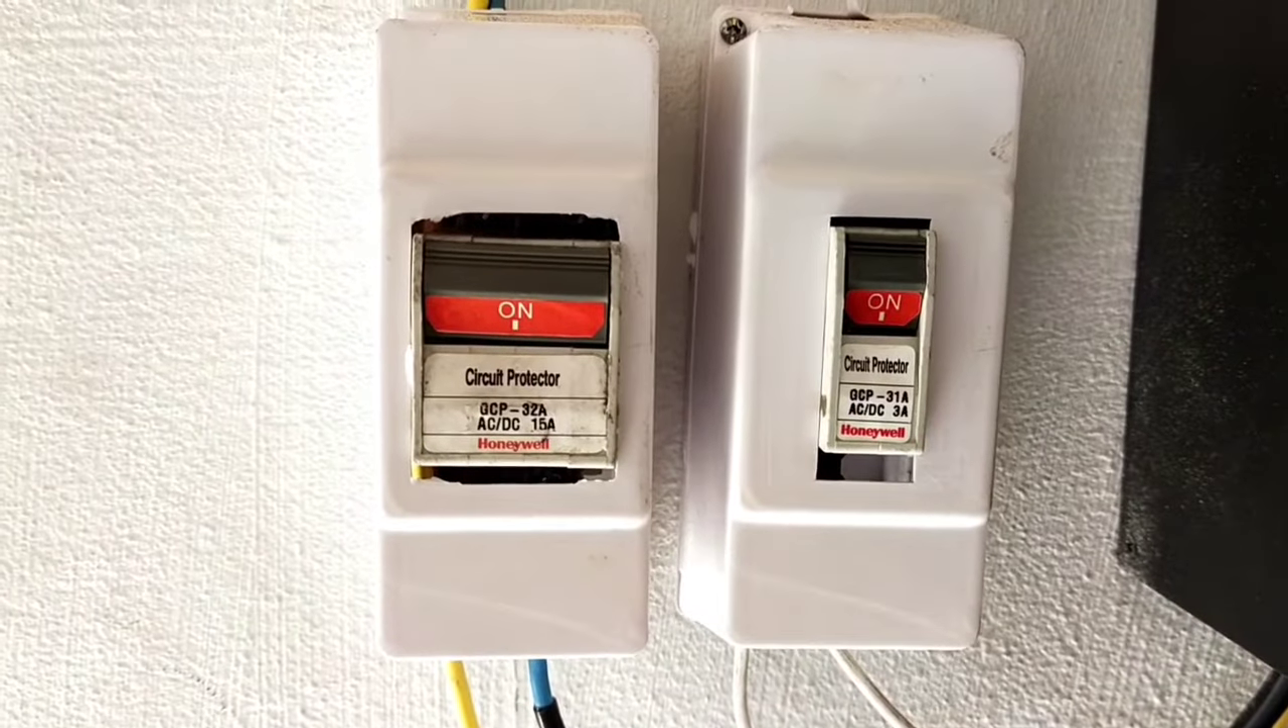اور یہ دو بریکر میں نے انسٹال کر دیا۔